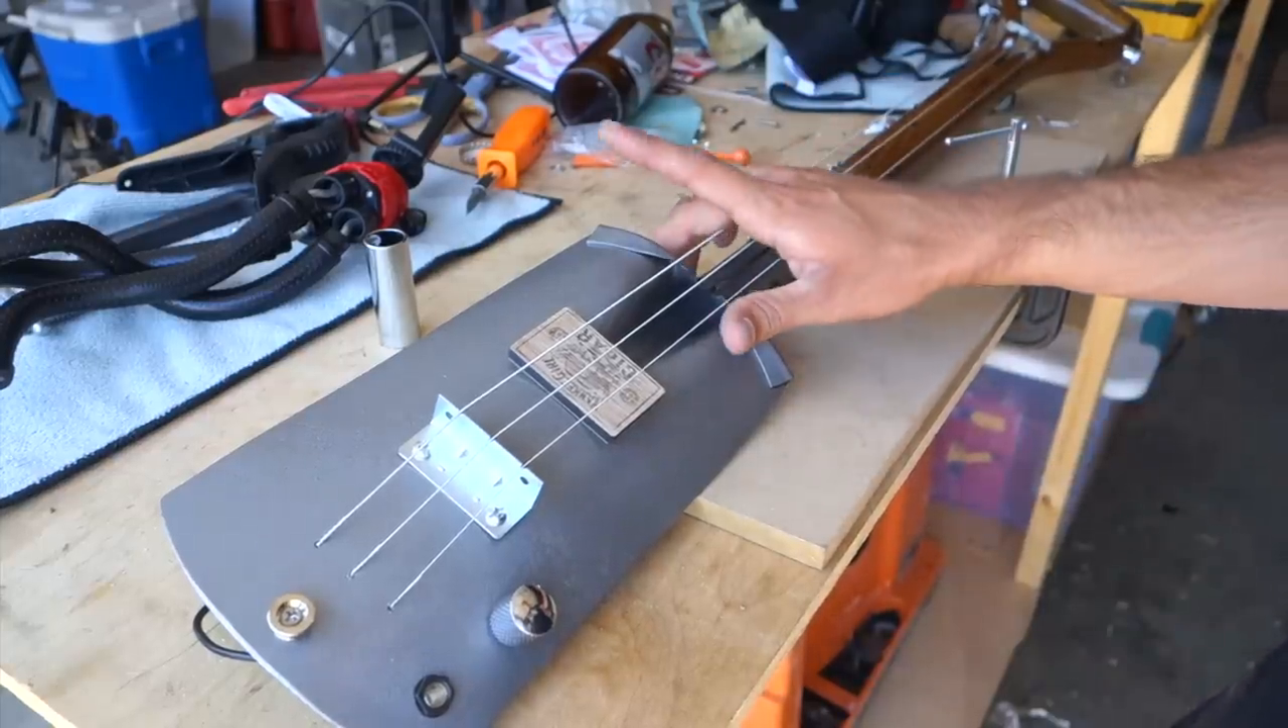Alright guitars are all assembled now and we just got one last step here.